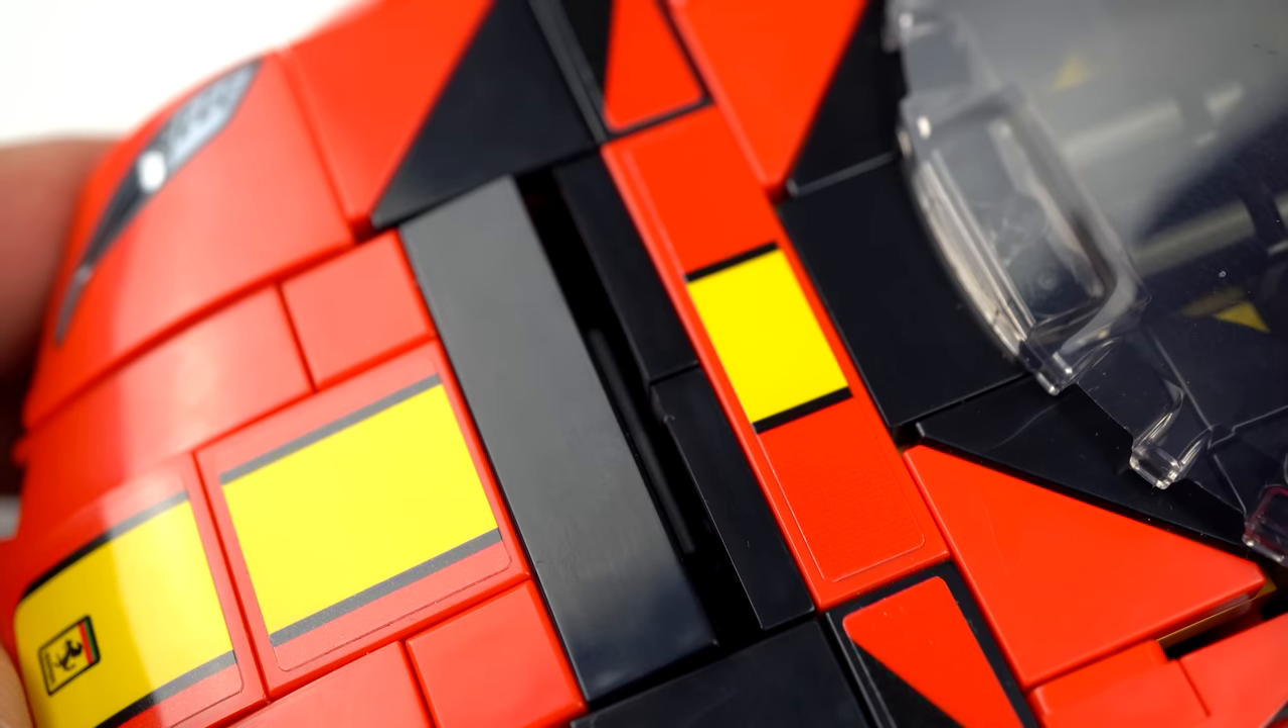The hinging does cause the appearance of this gap here which doesn't look as hot.